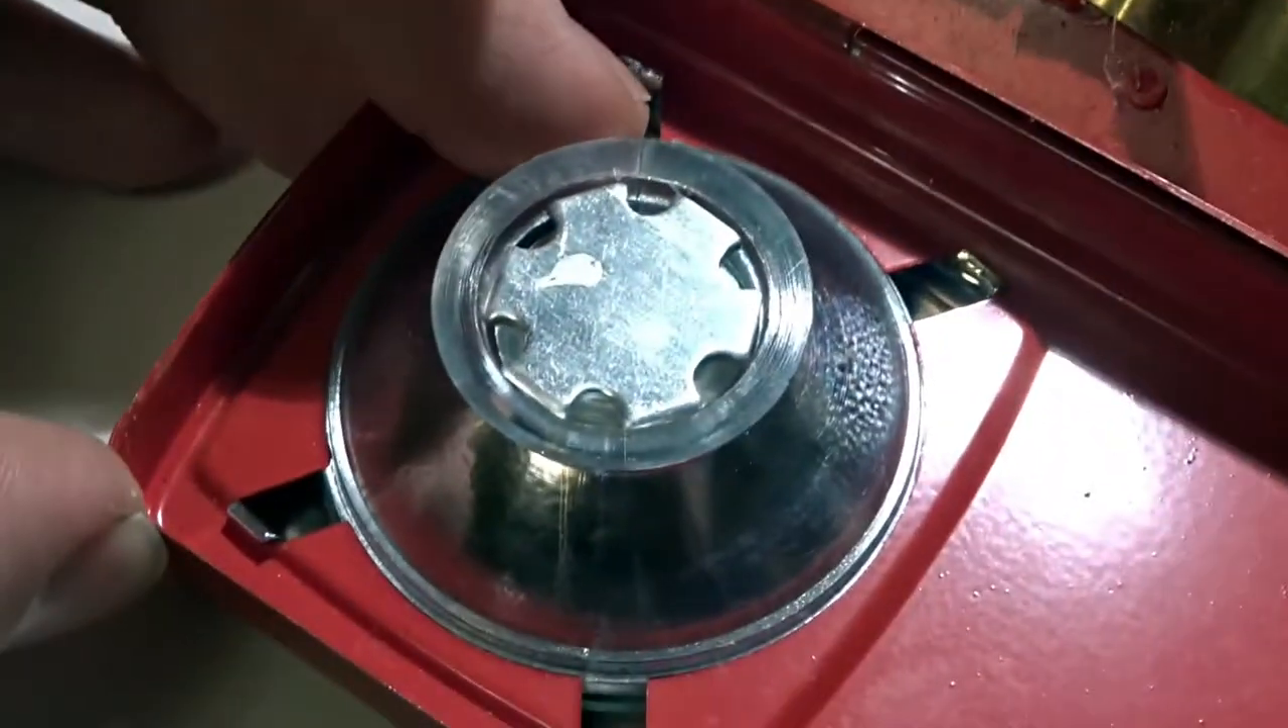The led diode actually fit perfectly into the reflectors which made it much more easily to mount and do everything.